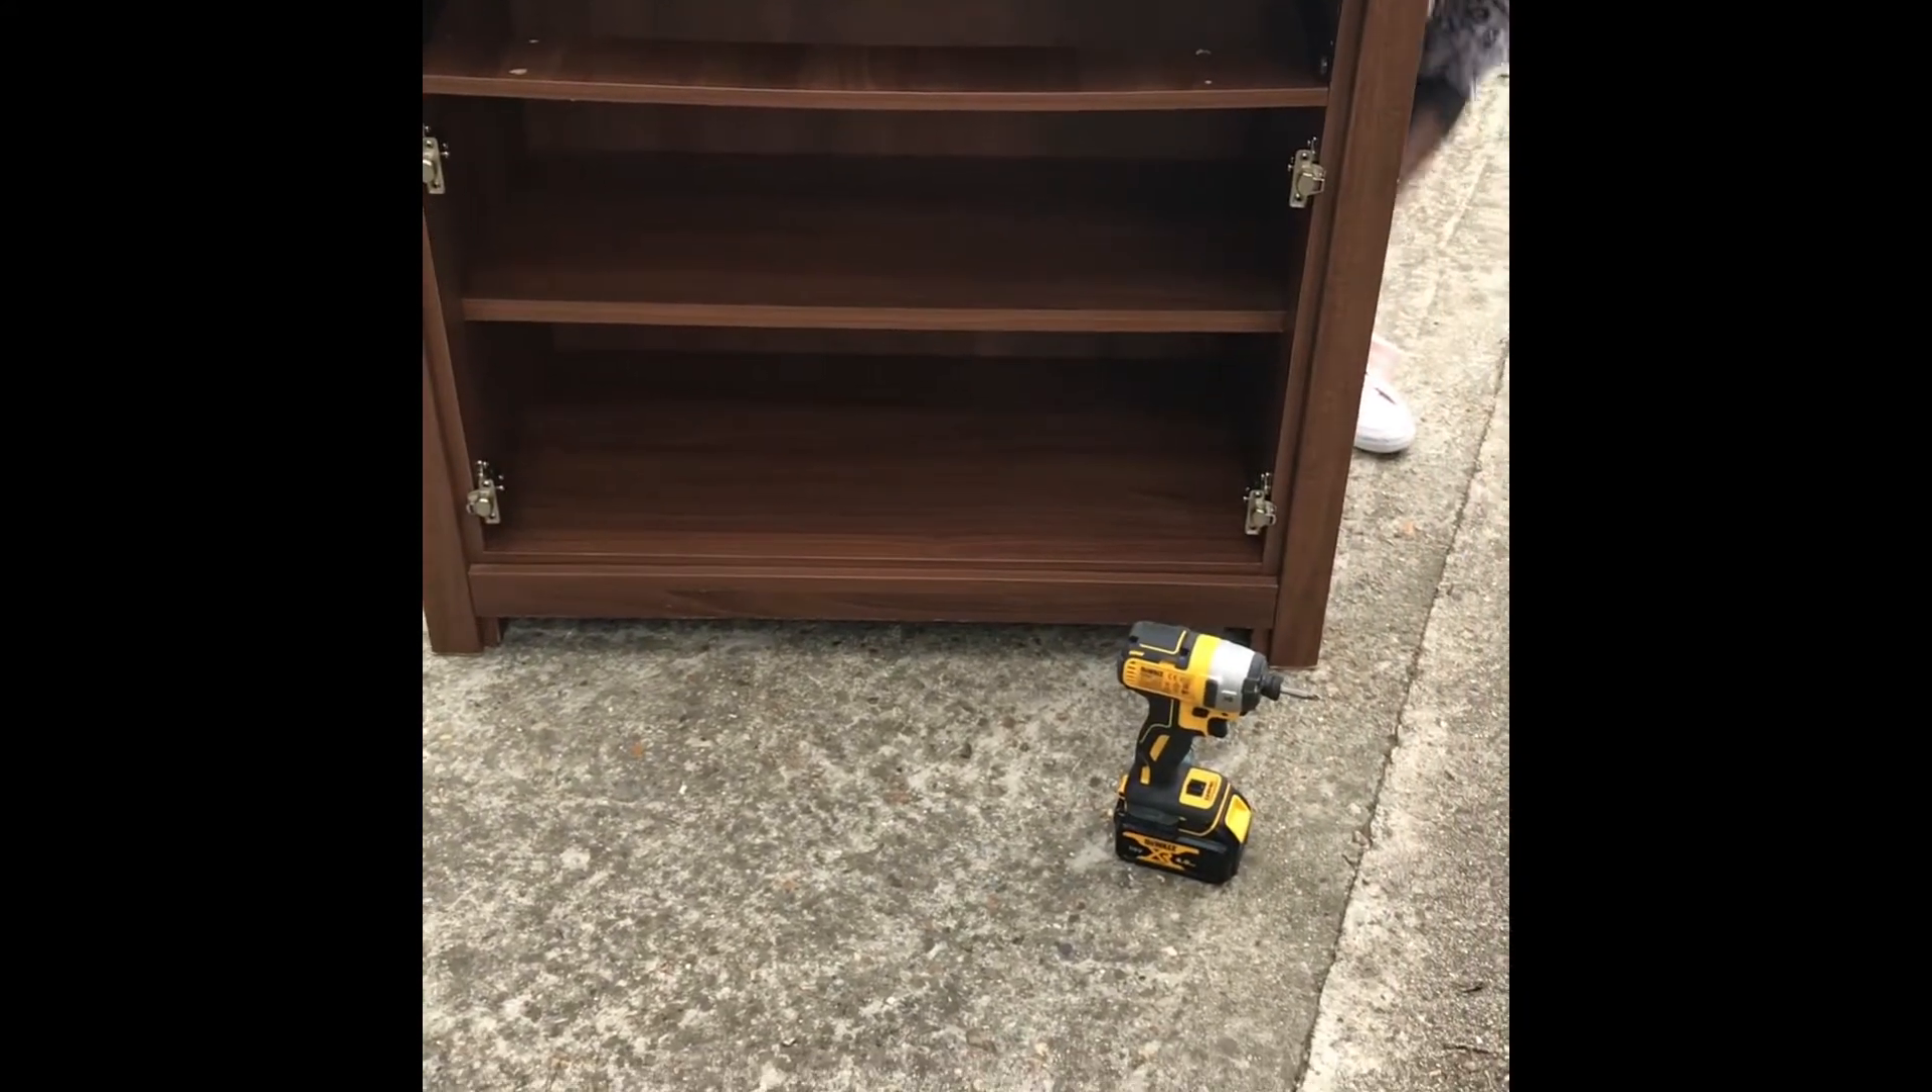I've just taken off the doors so the hooks are still remaining.